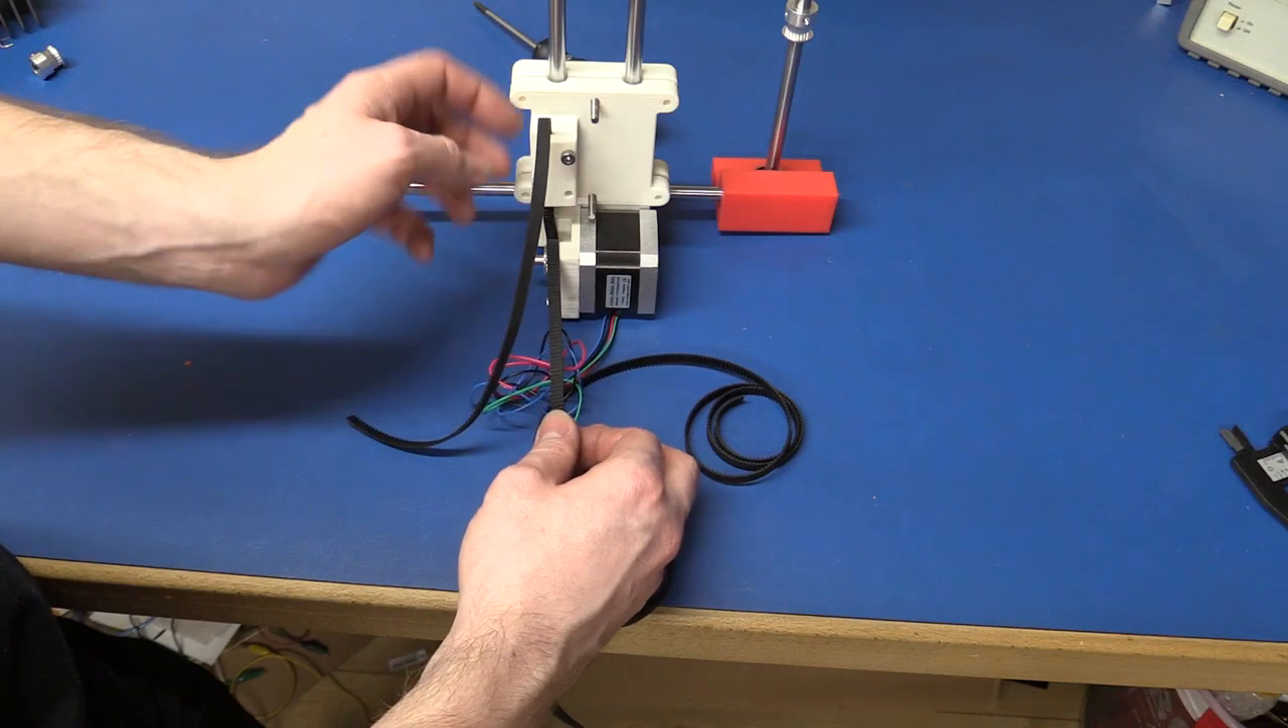I won't cut and install the belt just yet, in case there is something I need to change later on.